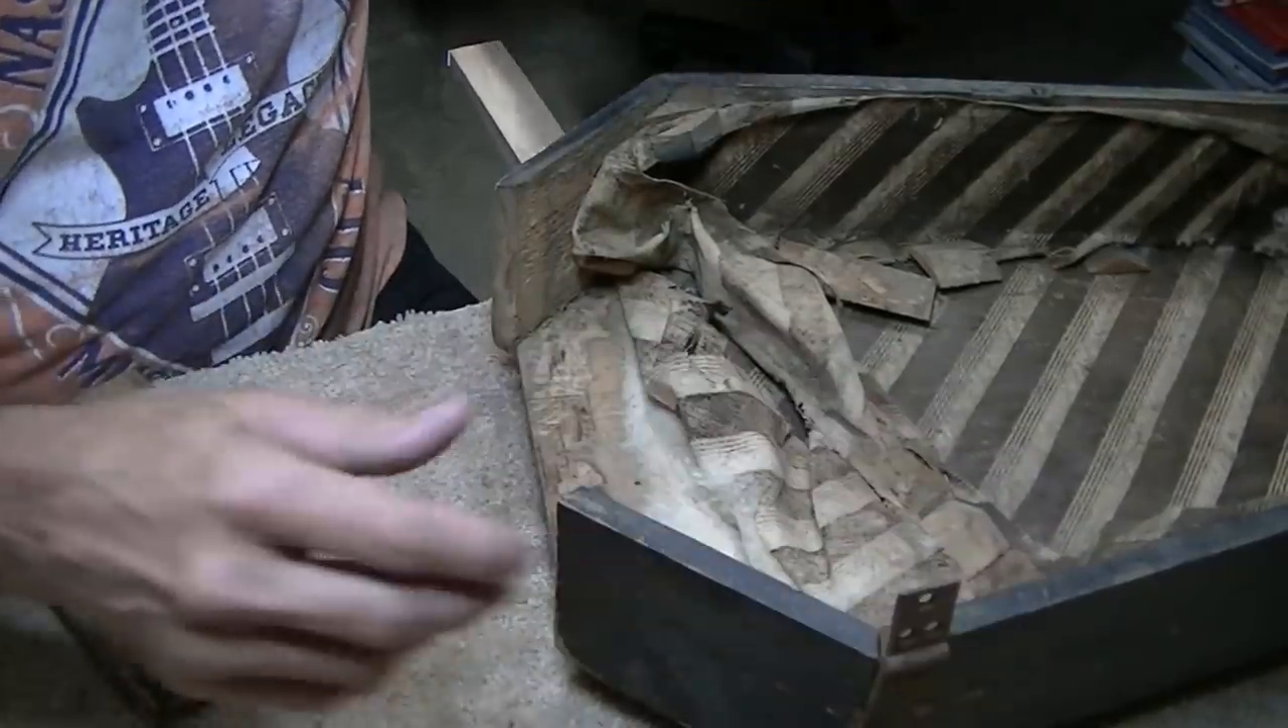I went ahead and took the lid off the case.